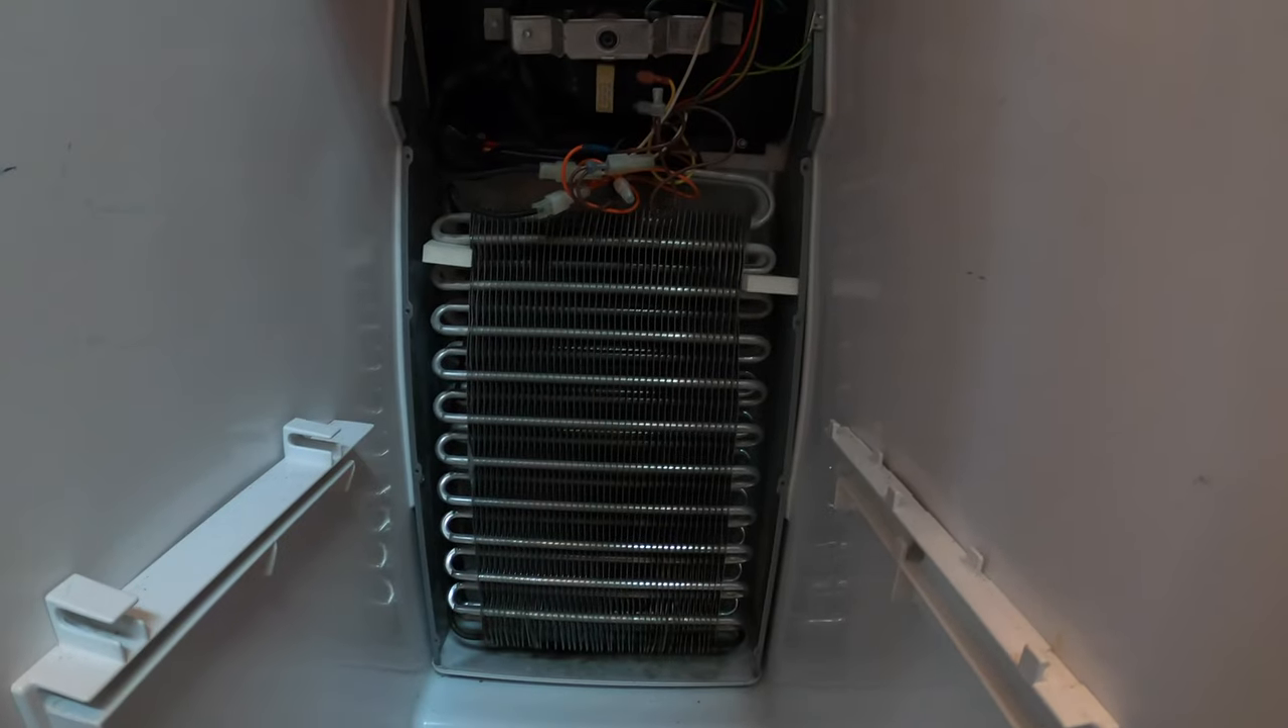Okay, now that we got that panel off, you can see the coils here that are inside of the fridge.